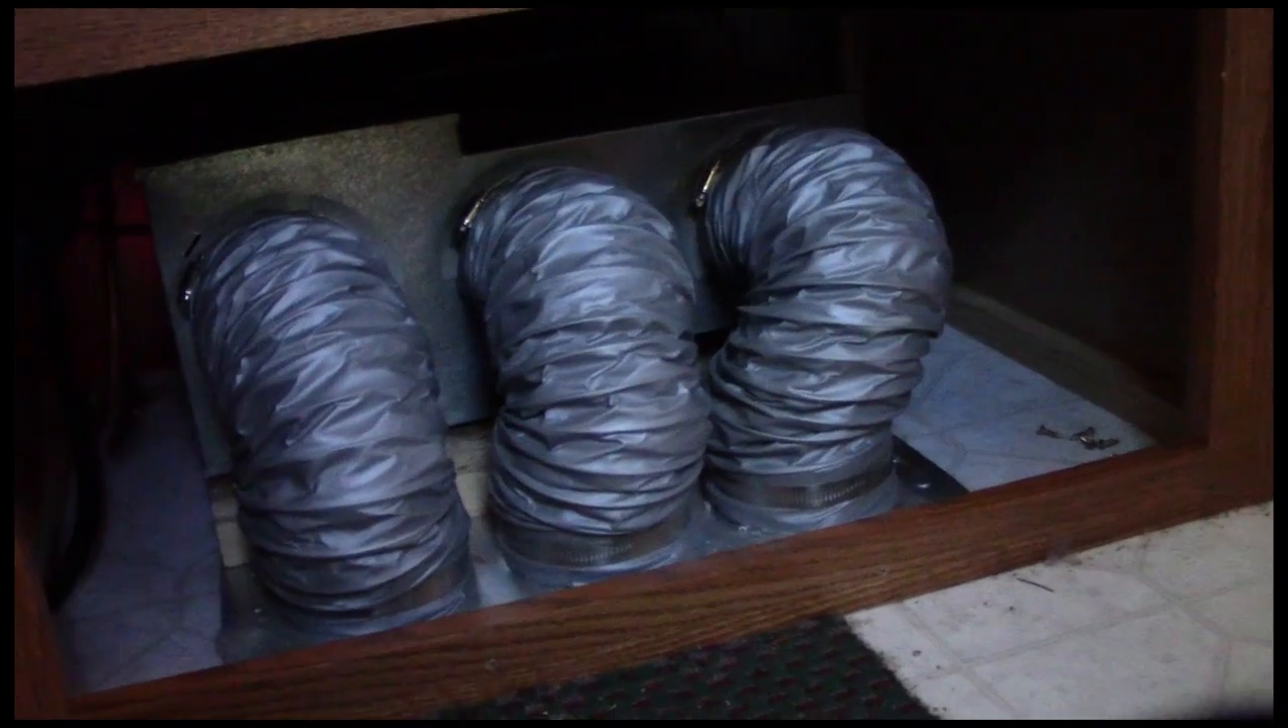There you go all the furnace ducts are hooked up.